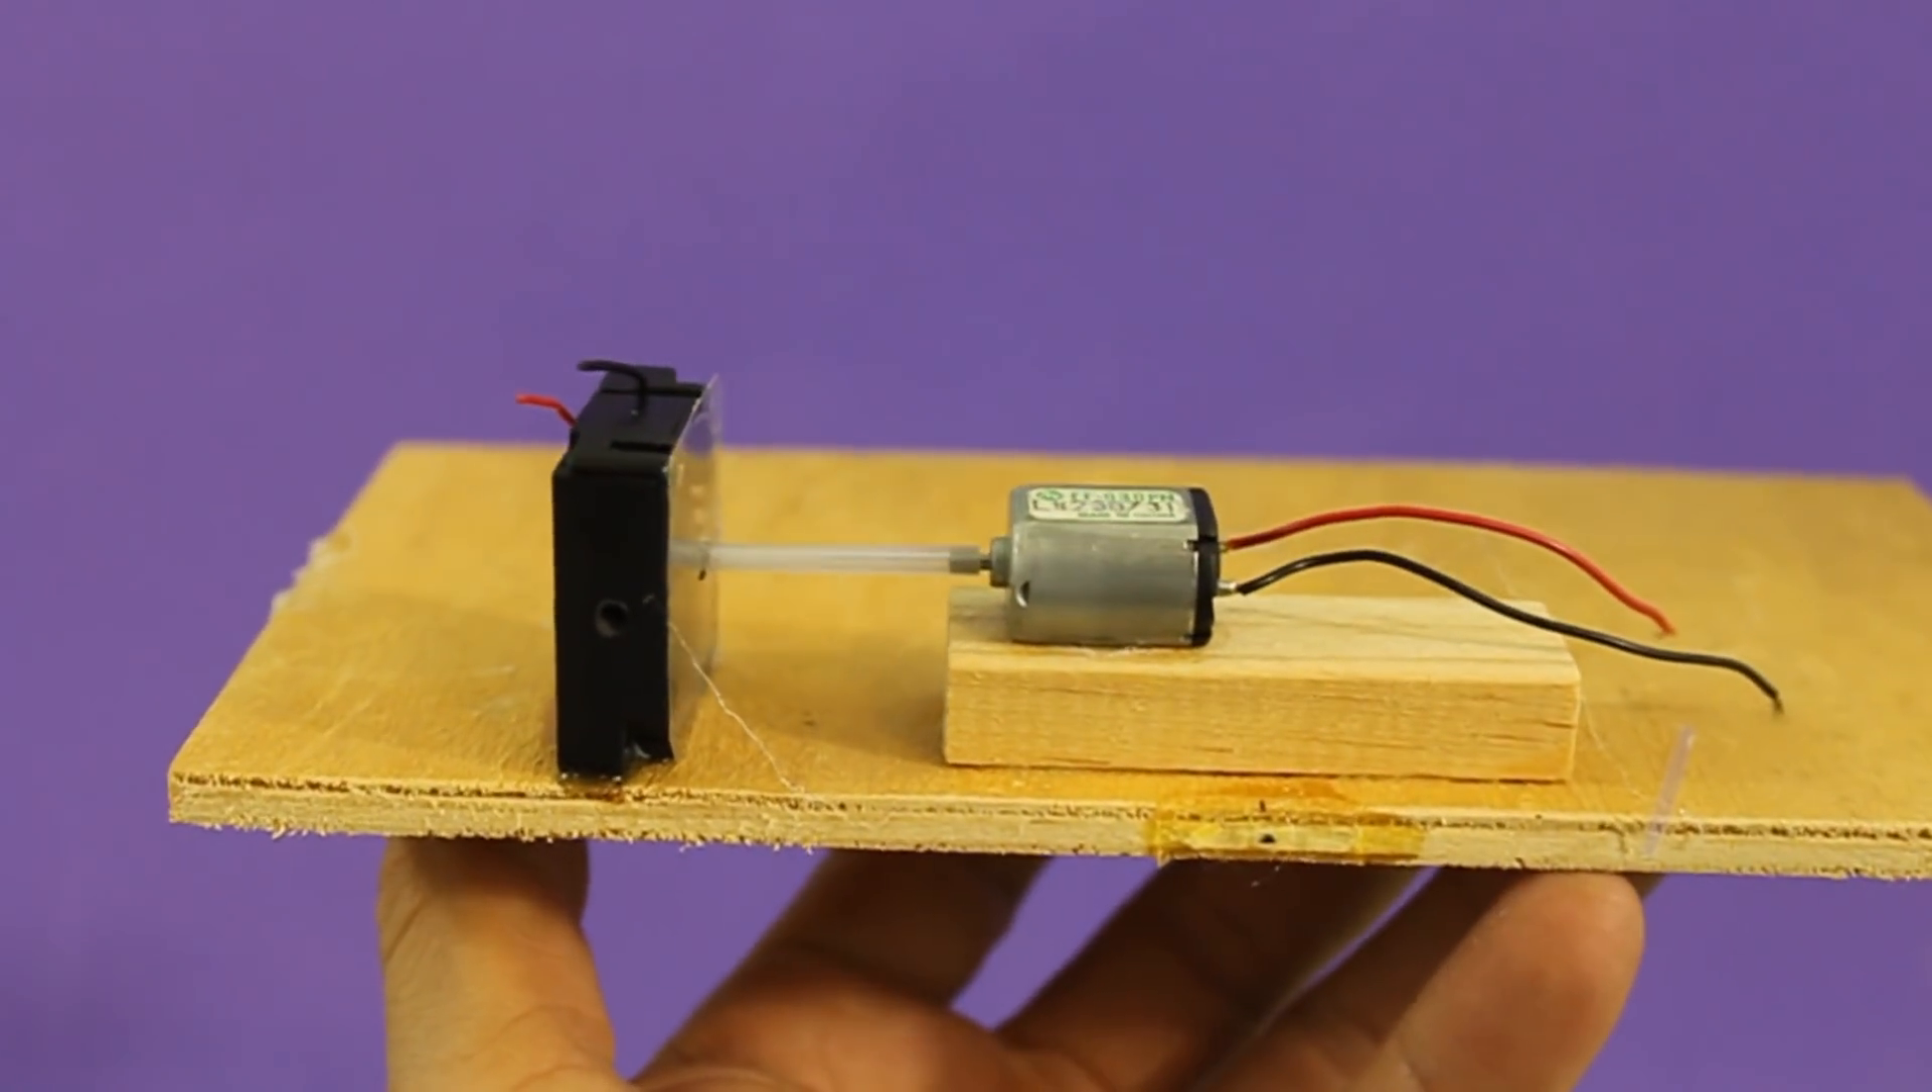I have the turbine and the electric motor glued into a wooden base.